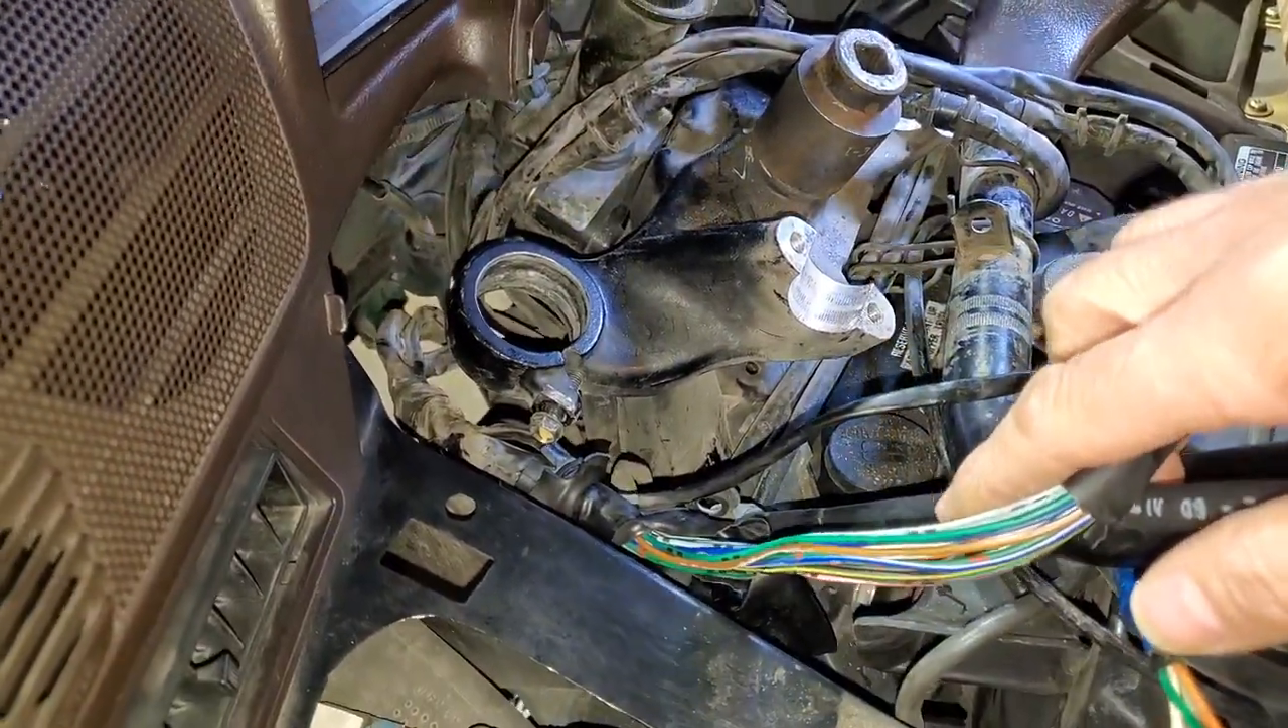We've exposed the wires that come from this left-hand switch gear so that we can see where everything goes.